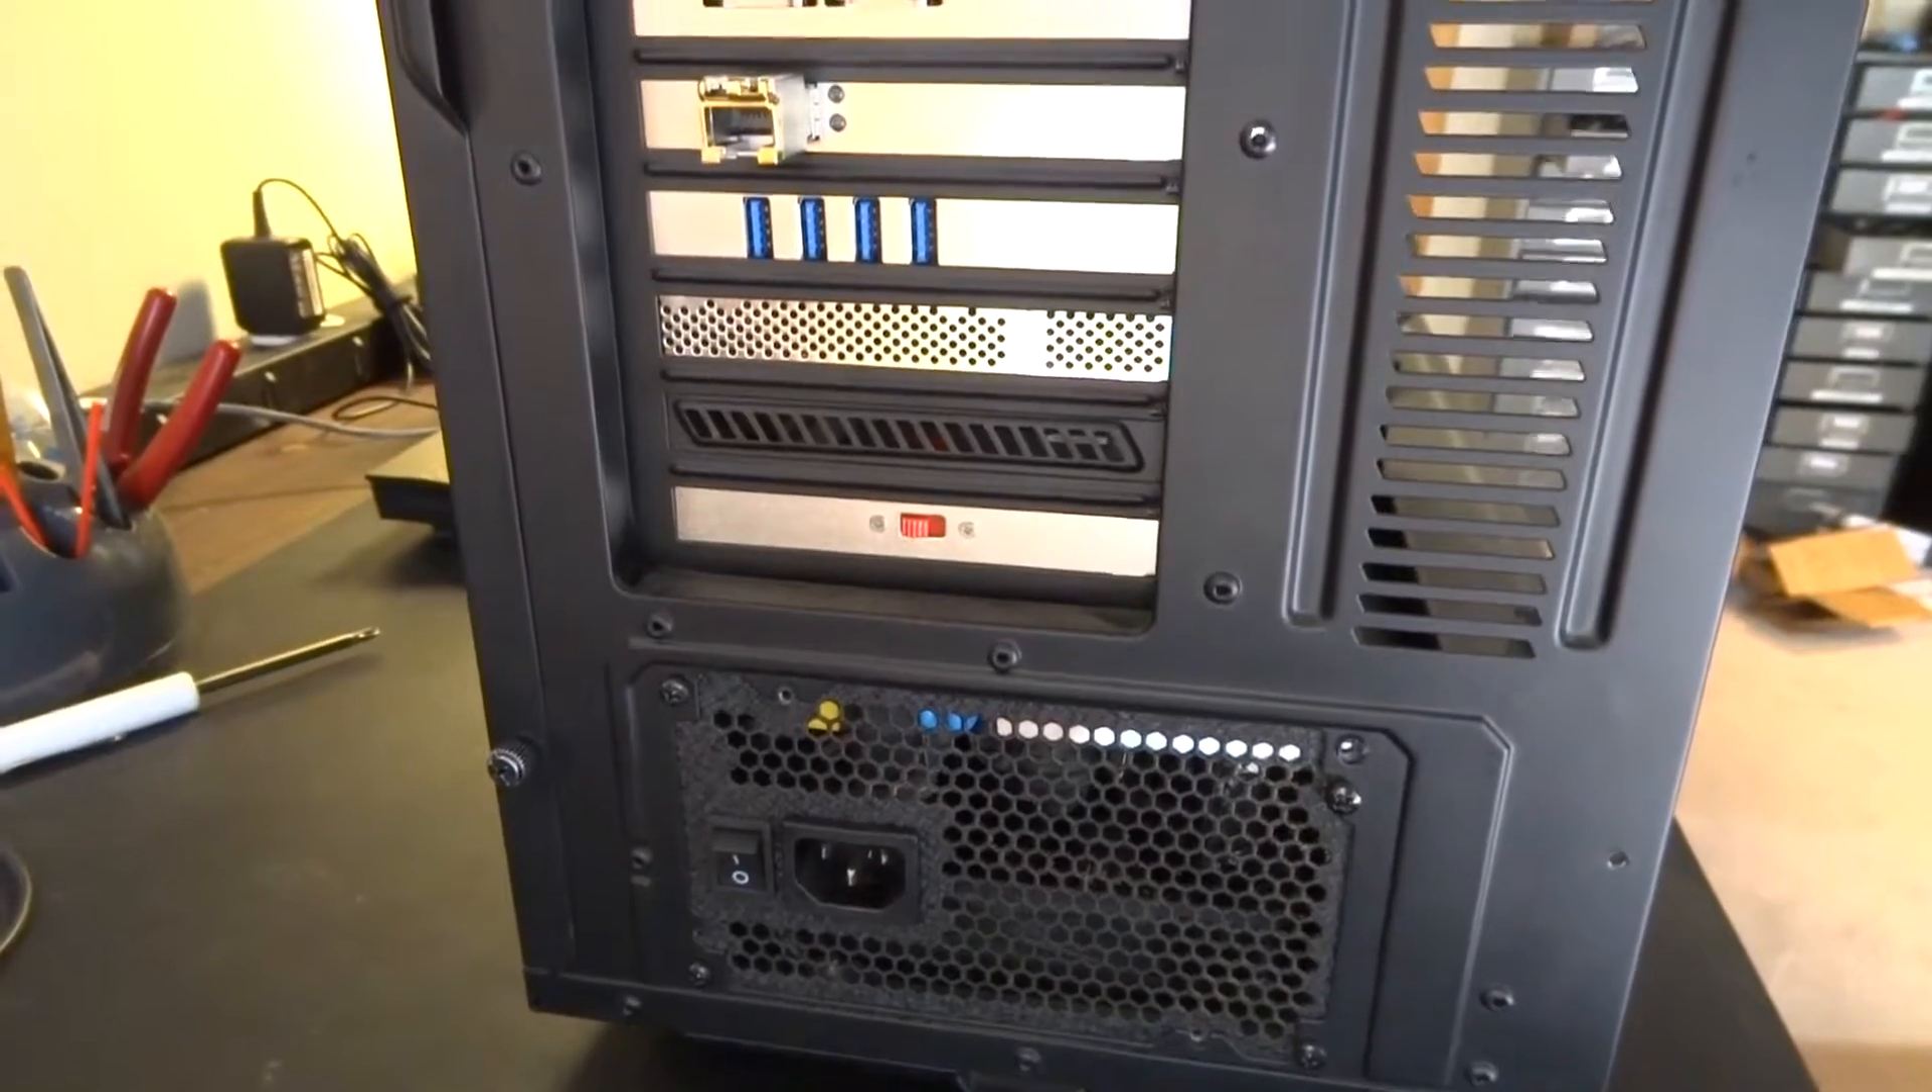I have a SFP to RJ45 adapter in there because I don't have the SFP cable yet to tie this into the switch.